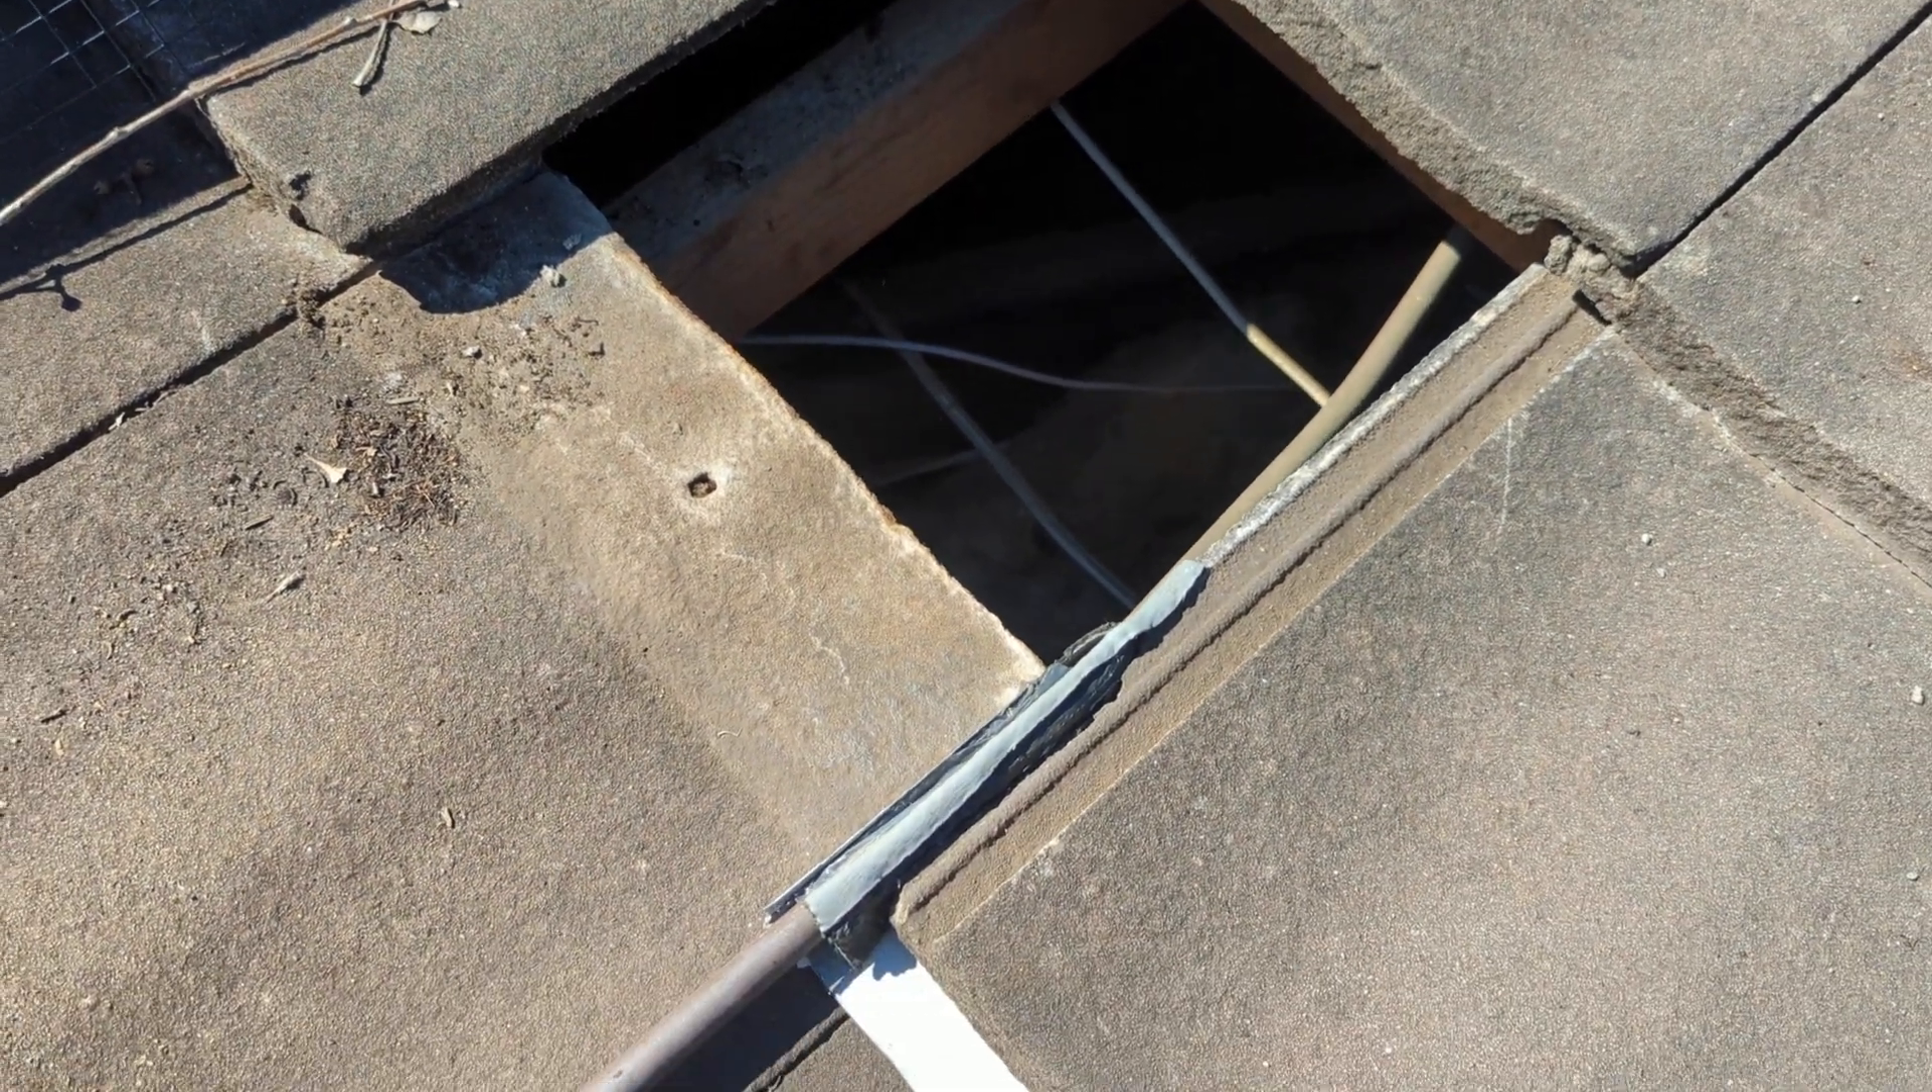So all we've got to do now is put the tile back and that's my tricky job done.